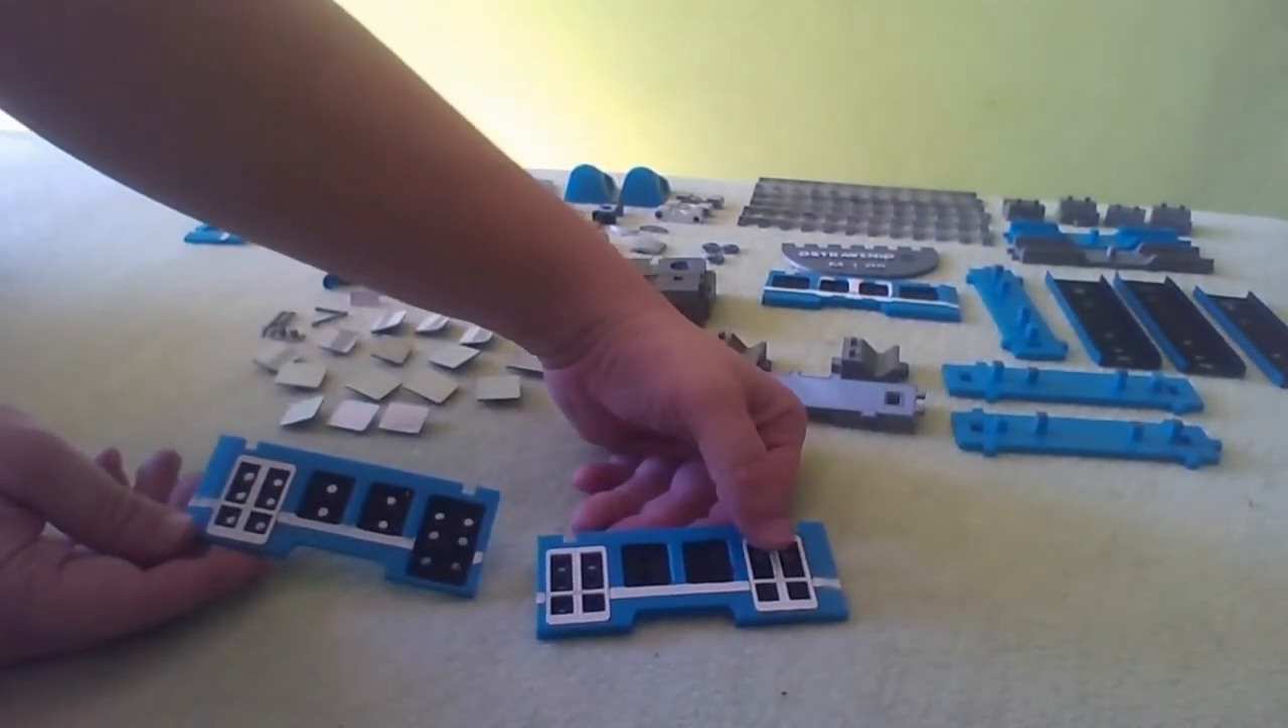Now for example here and here as you can see the doors are already inserted.